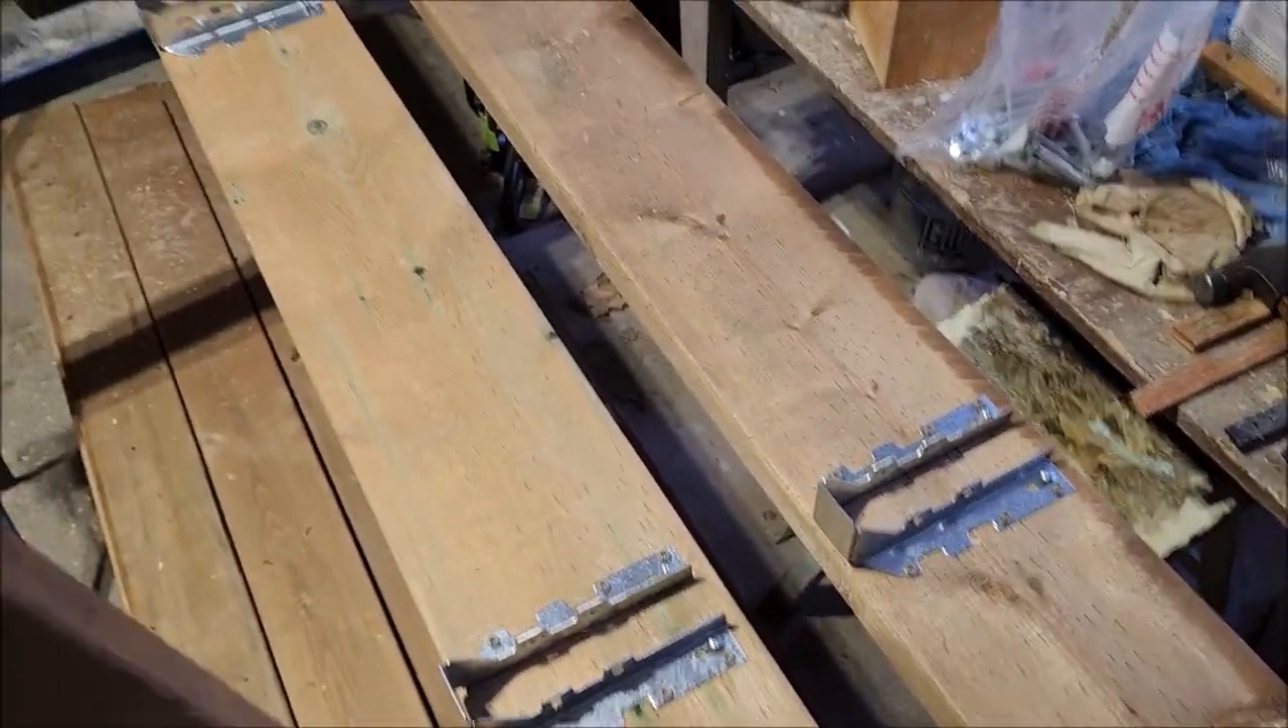I have all the brackets in place.